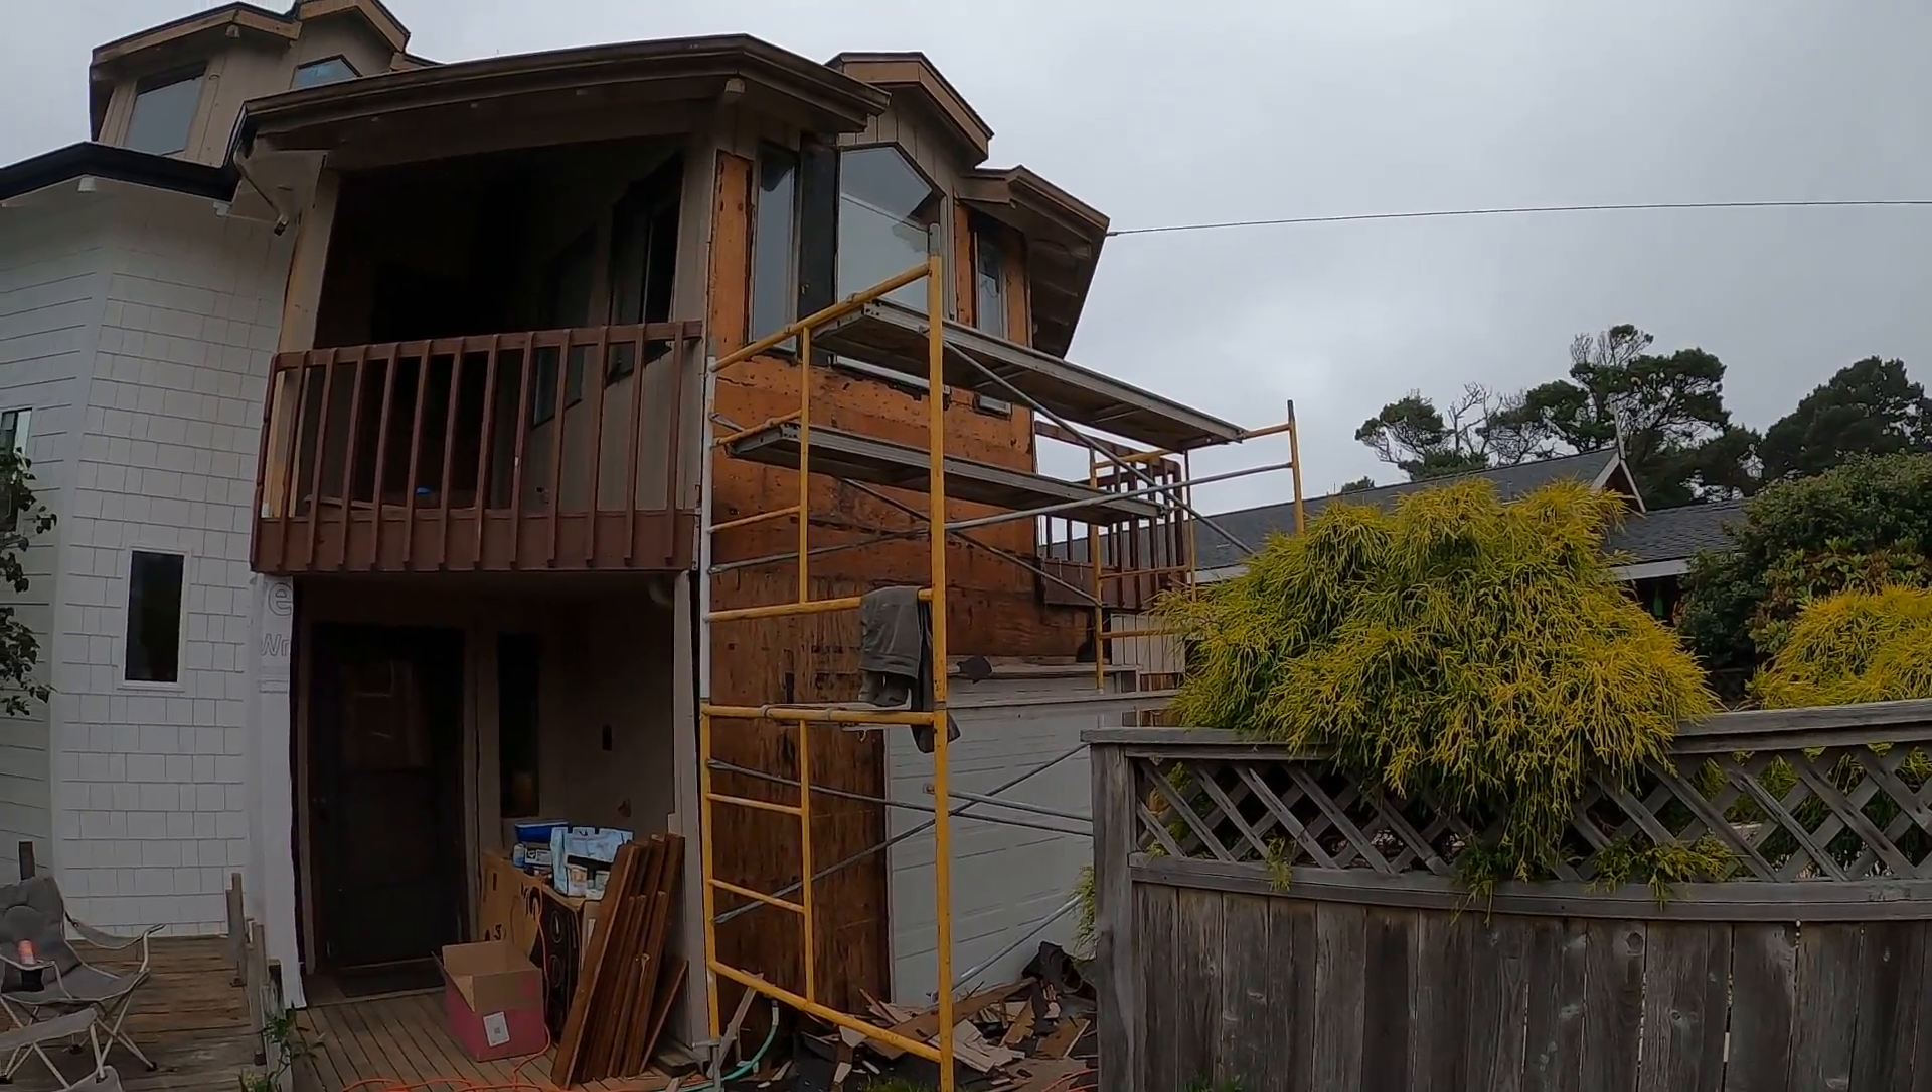We tore off almost all the siding off this front part.